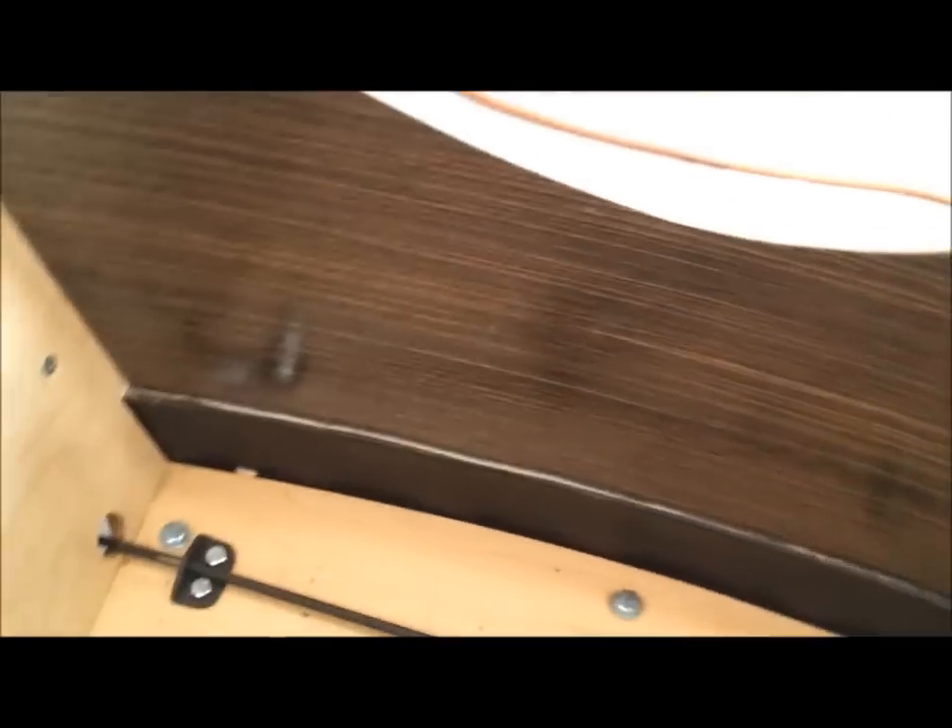Okay I finished installing the laminate on the inside of the cart and then I also prep this edge and then I laminate it under here too and then that will receive the same aluminum that's used here.